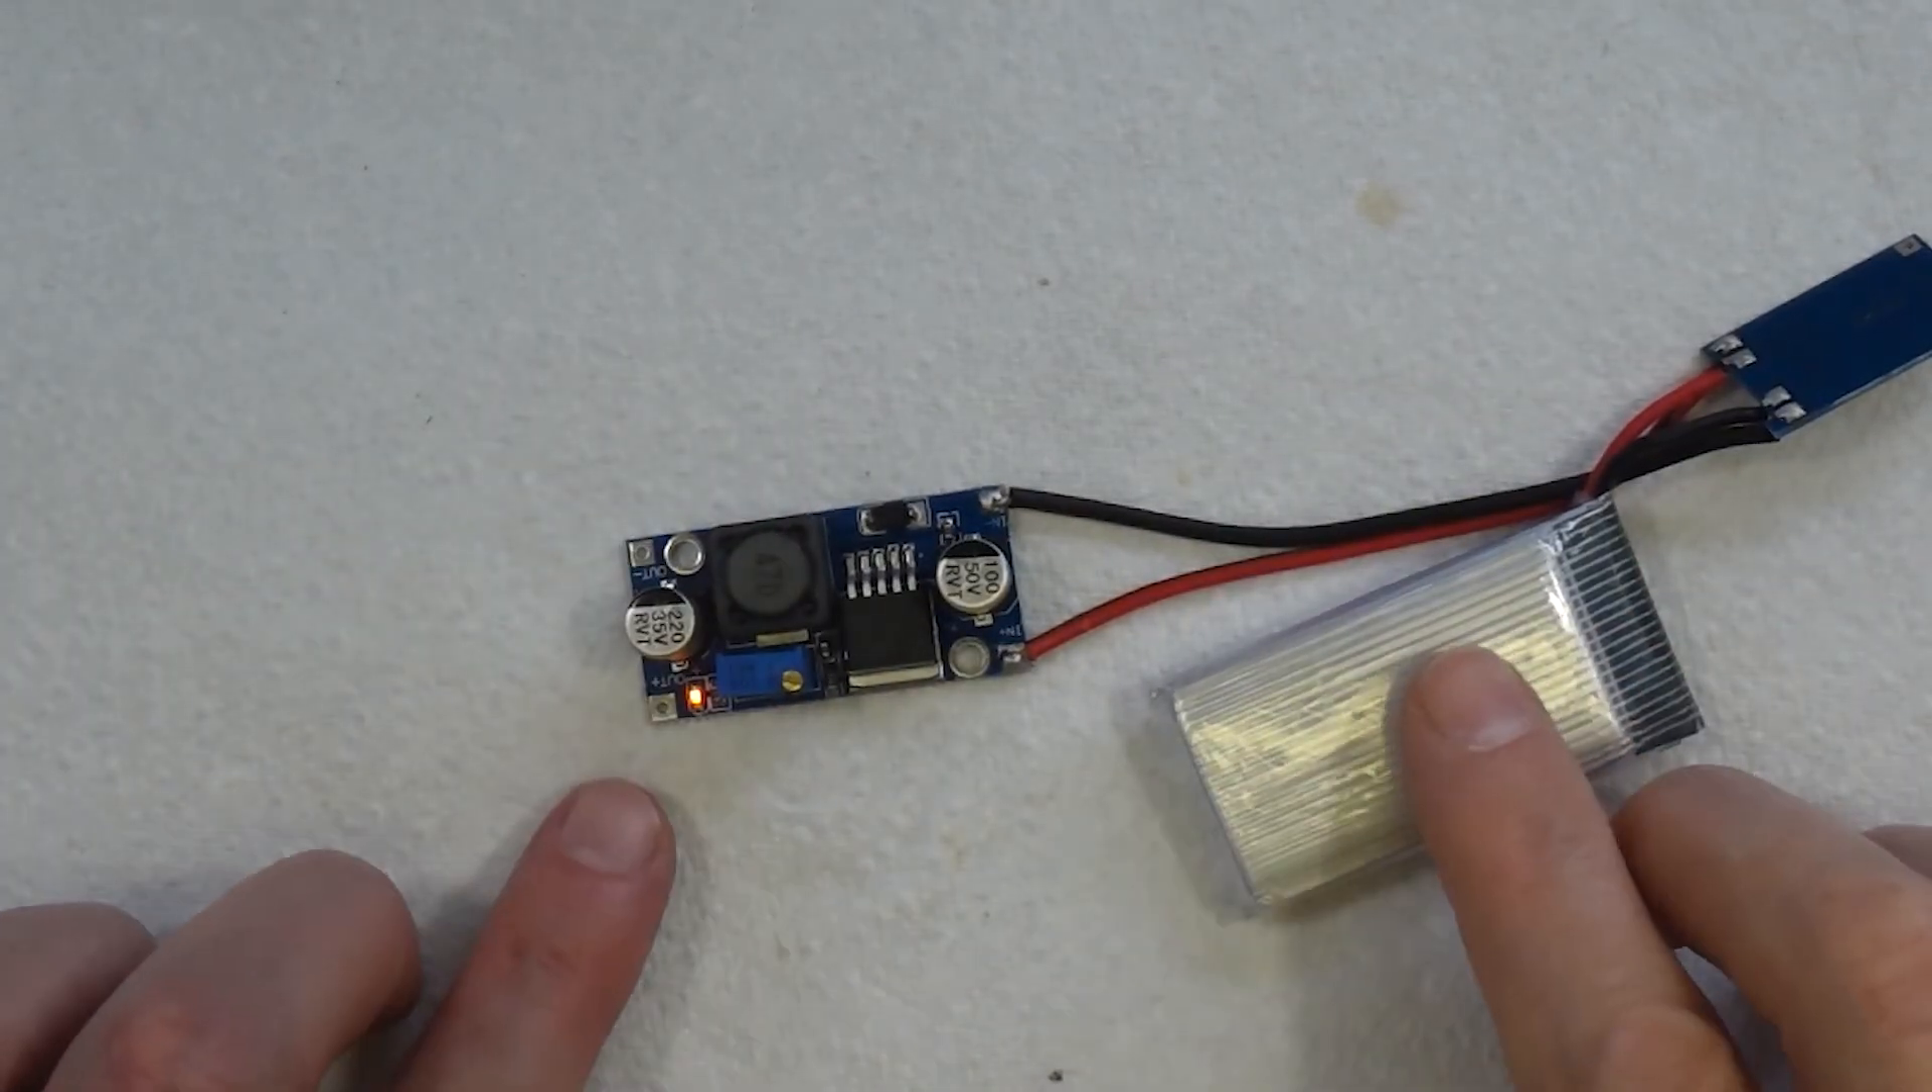Now we've got our battery wired up.